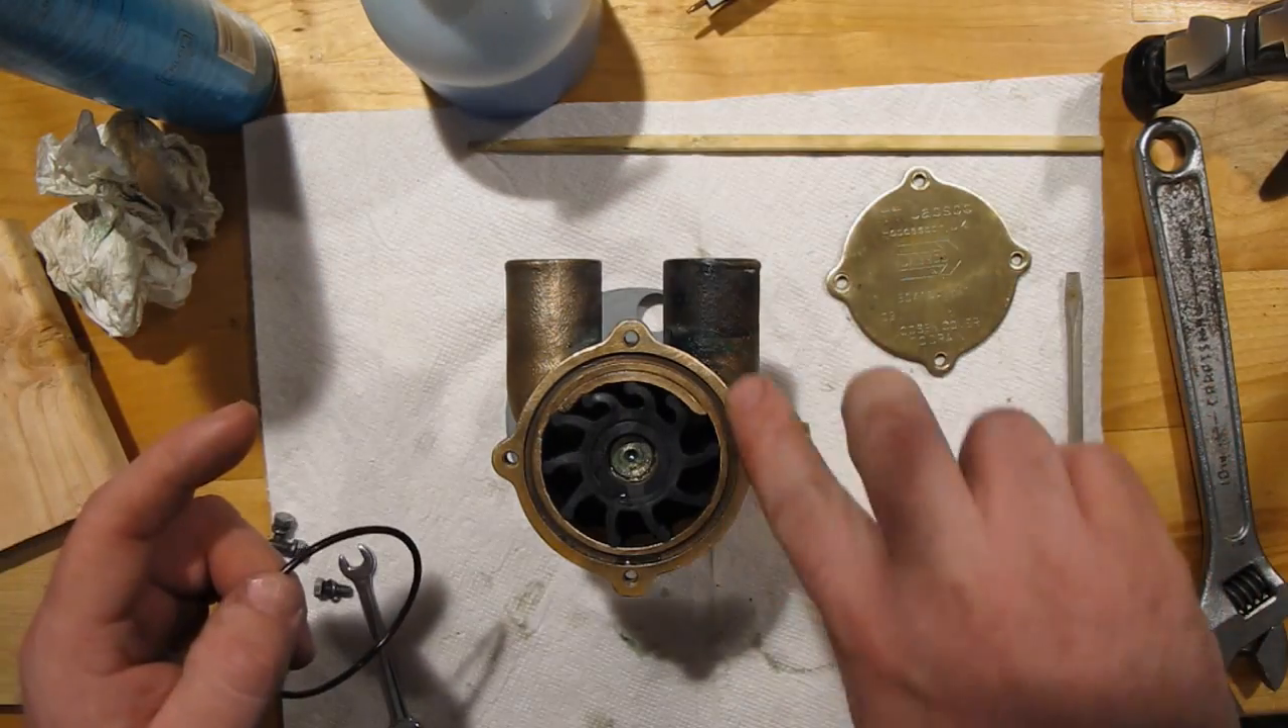There's your impeller. That's down in place.